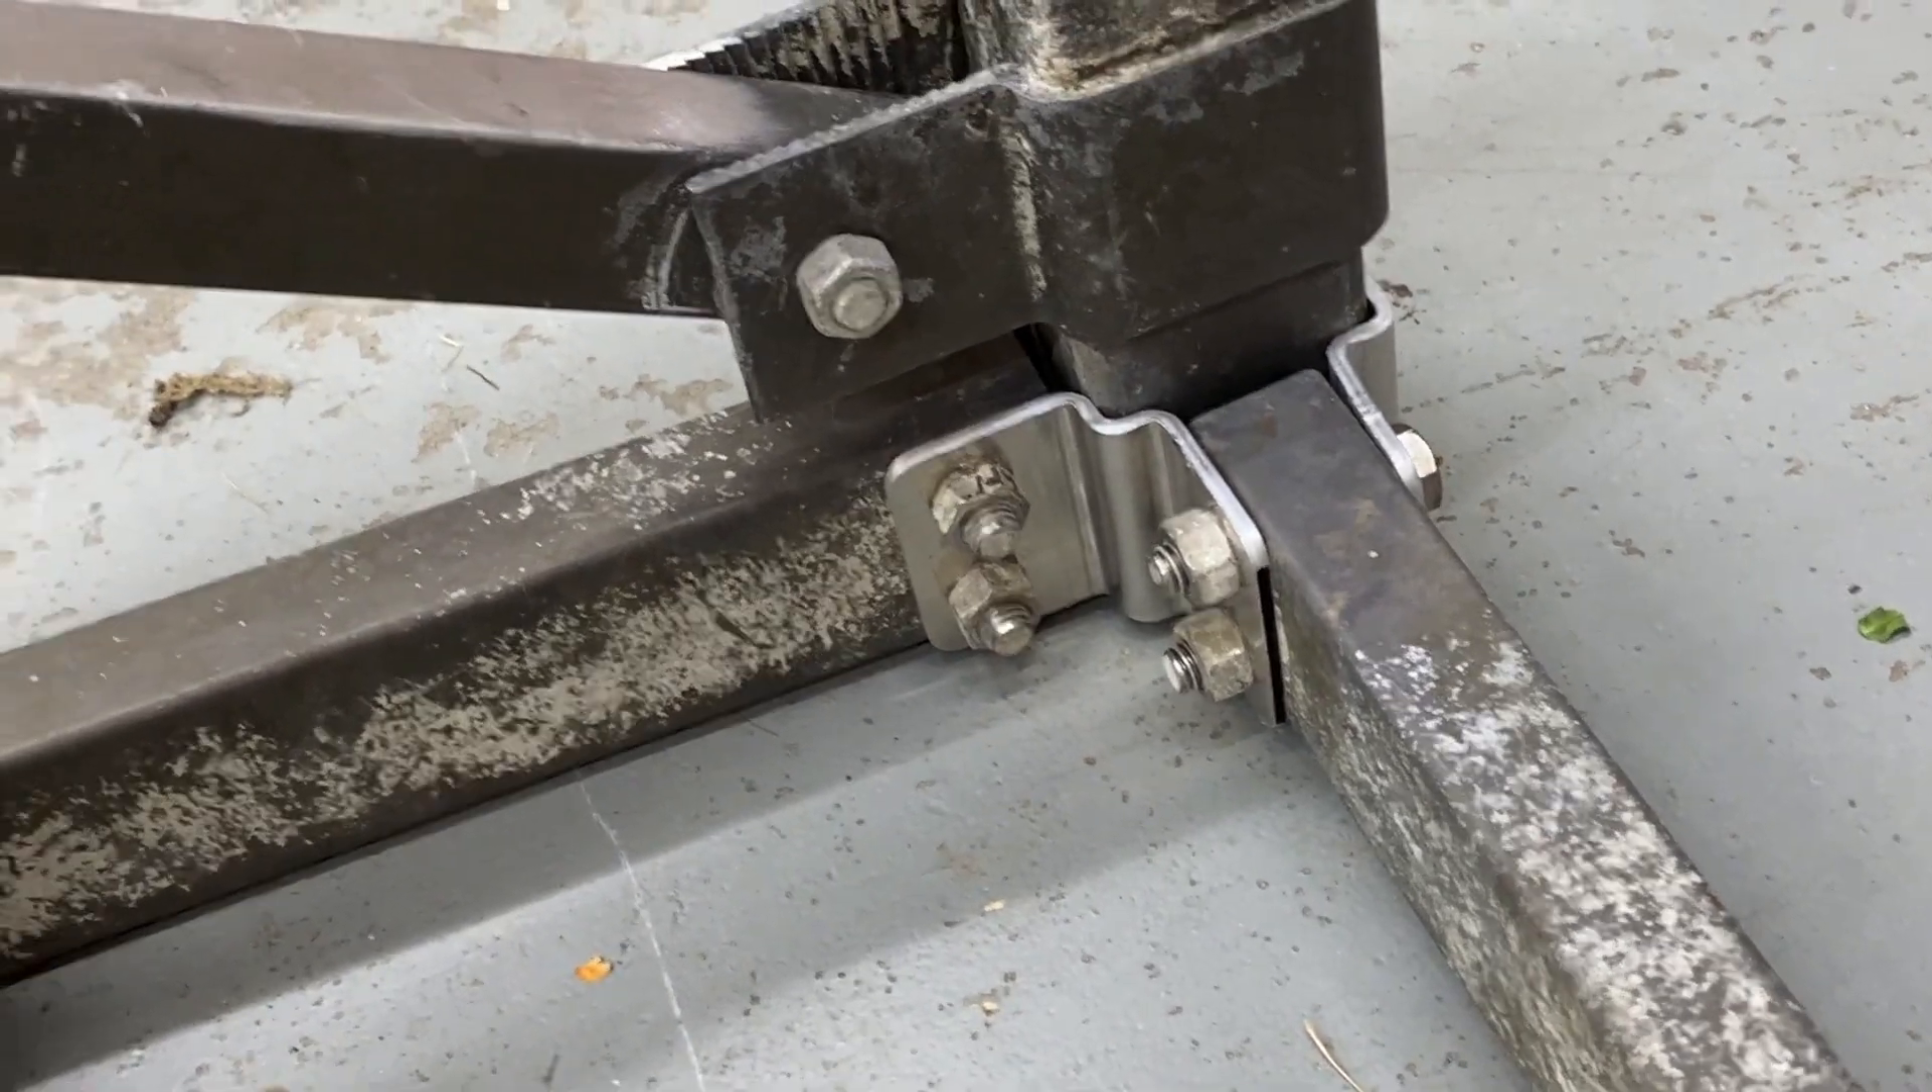All right, there you can see the larger bracket is installed on the outside and everything fits up just fine.